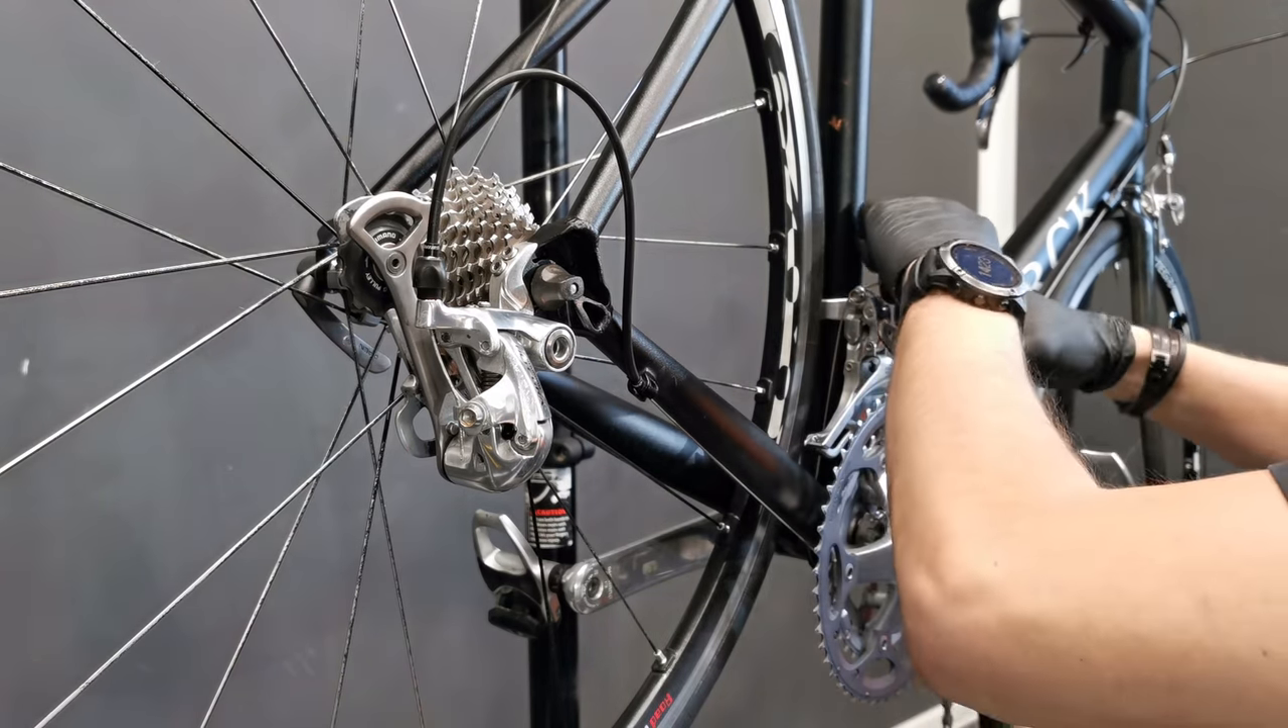Yeah guys there's only the chain that's left and we can adjust the shifting and go.